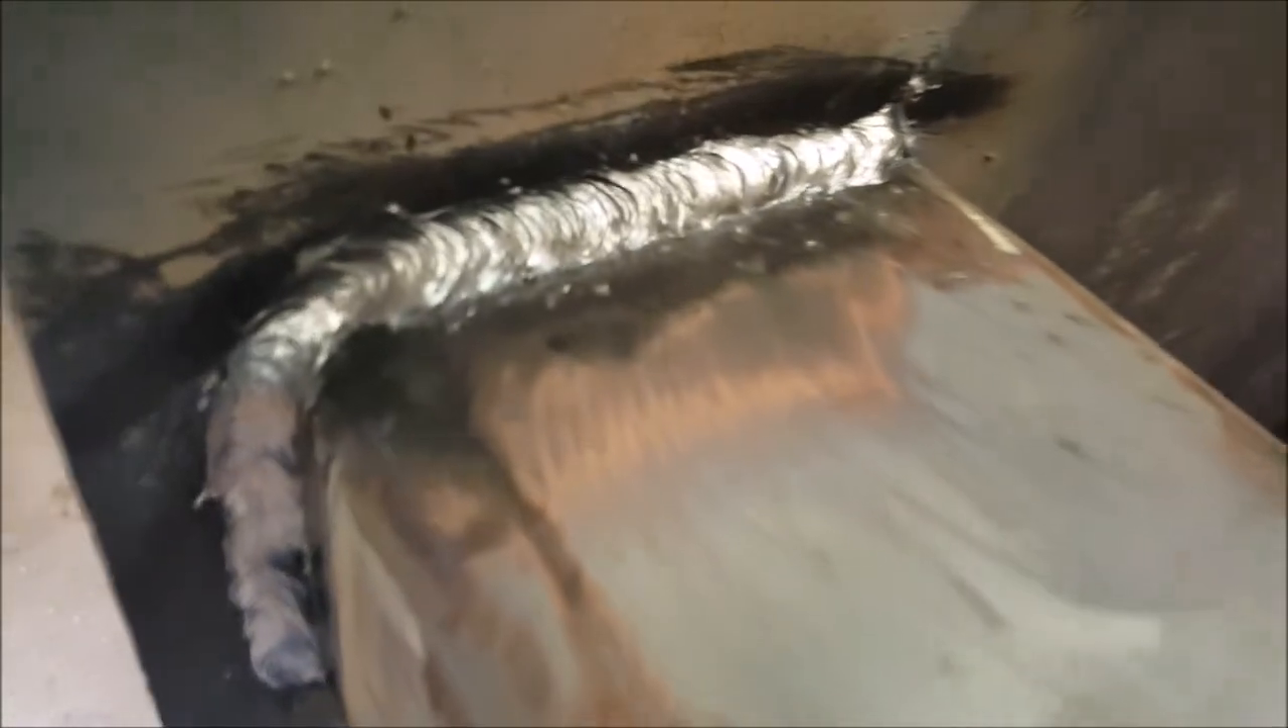All right guys i went ahead and uh finished the weld on this side.